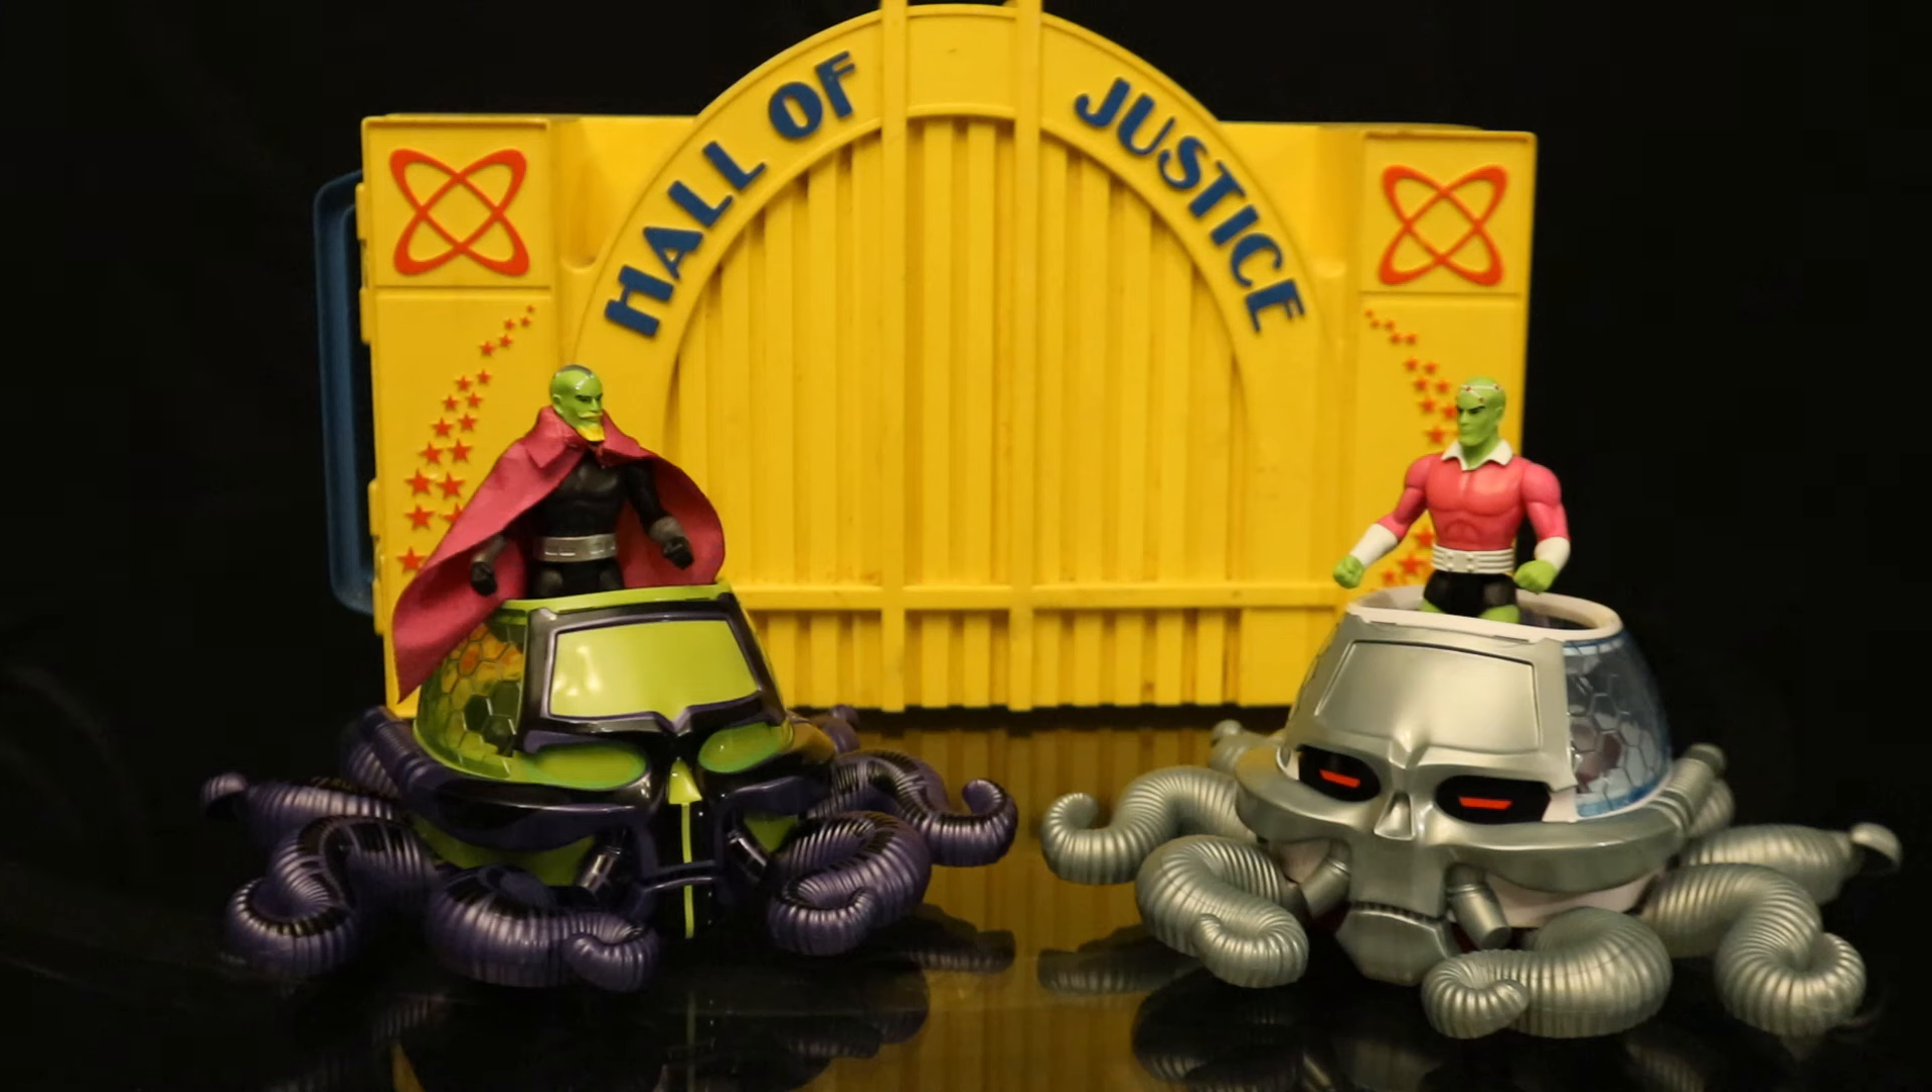And here are those two Brainiac figures inside of their ships. Like I said, looks kind of dumb. They stick out on top.